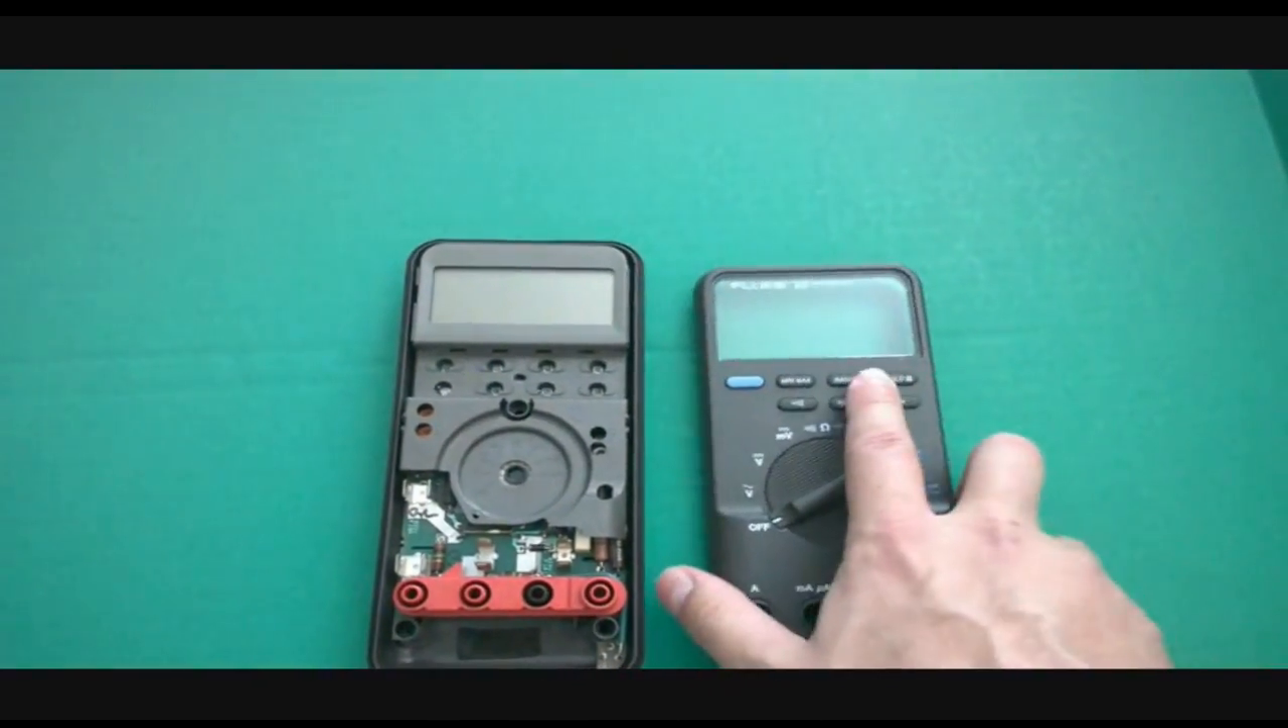I've taken the top case off. That's all I've done.